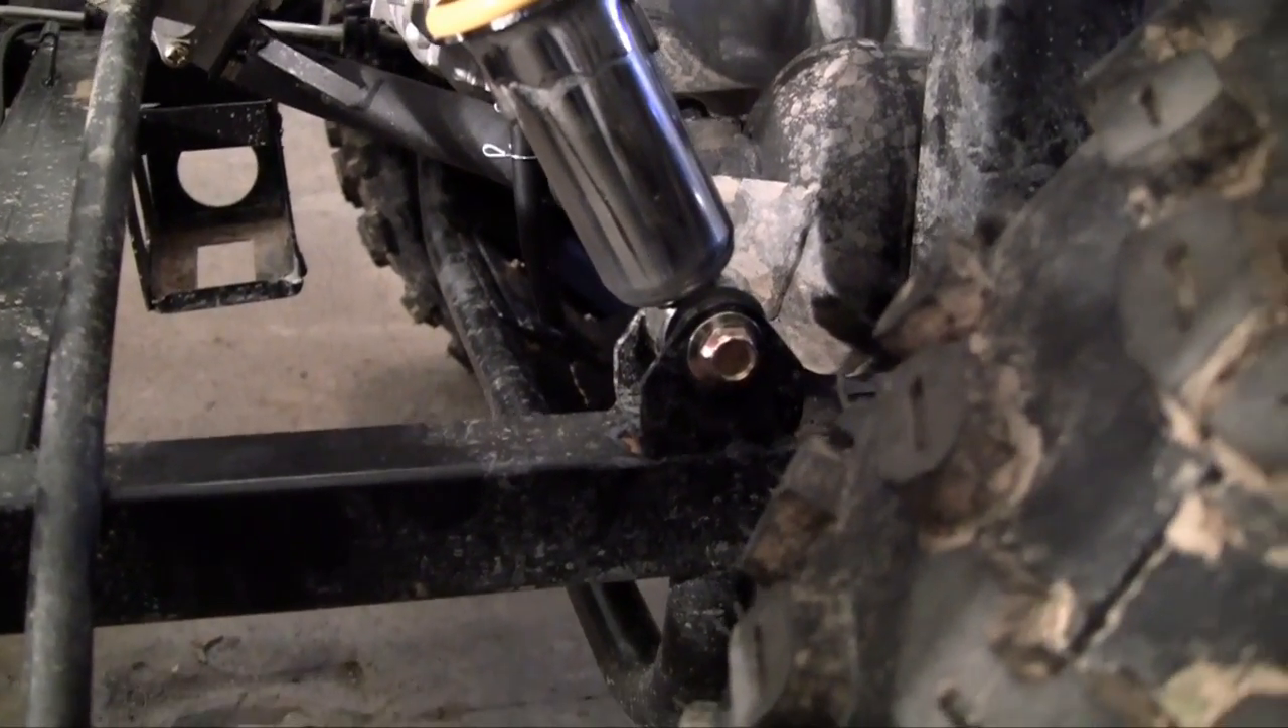Now as you can see the bottom of the strut went on perfectly.